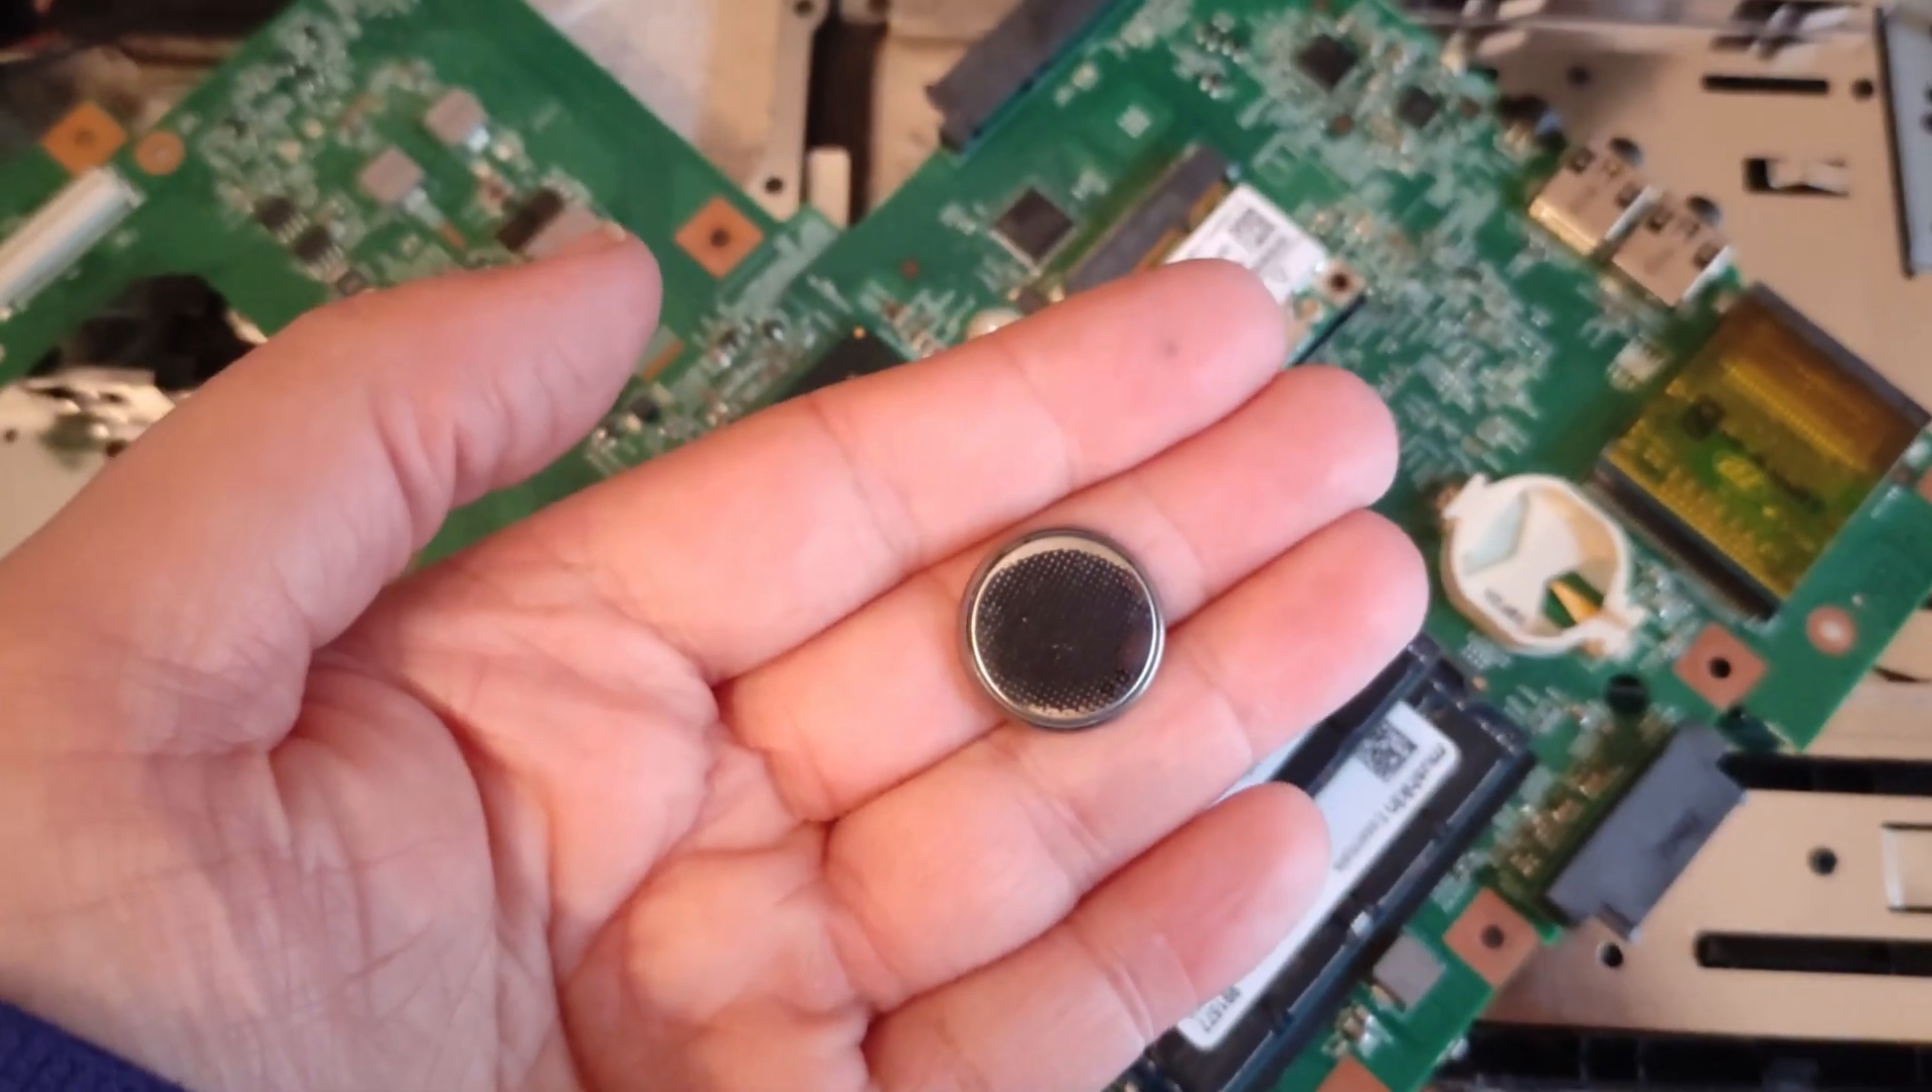Like you can see we have already removed the battery and we're gonna make a test to see if the energy of the battery is okay or we have to replace it.